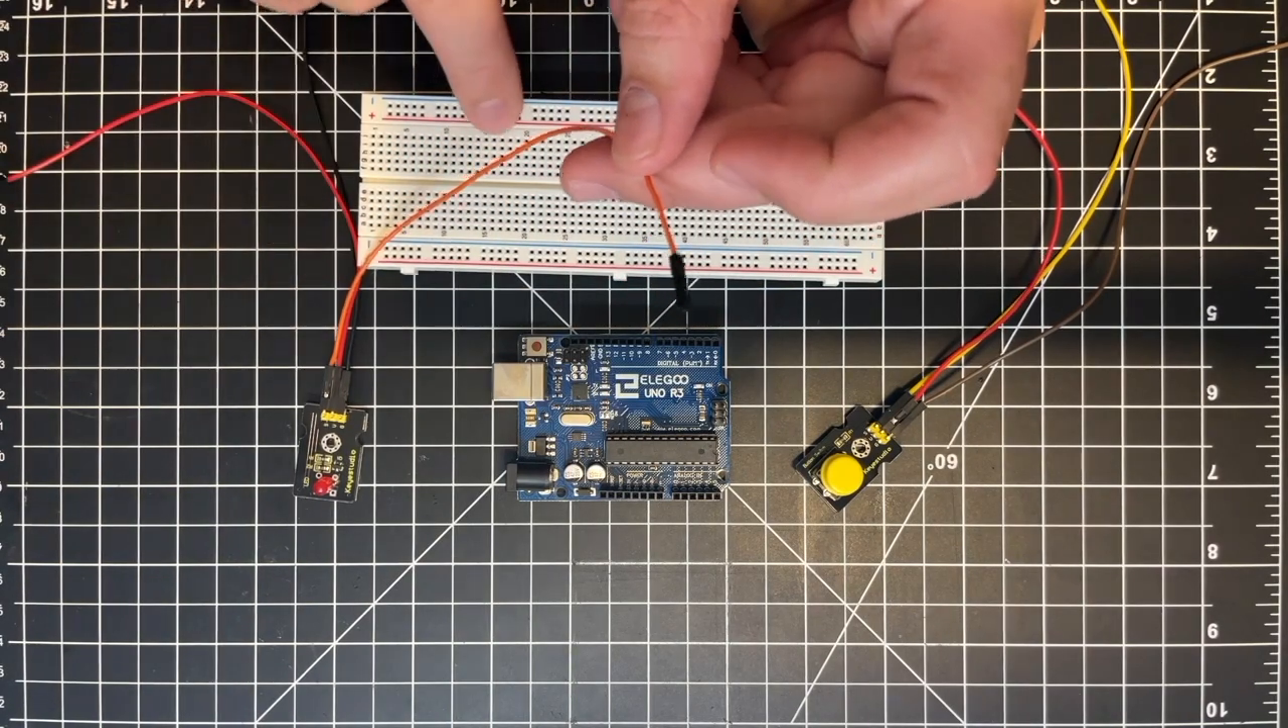So there's a female jumper cable connected to the pins, to each of the pins on the modules, and it has a female end.